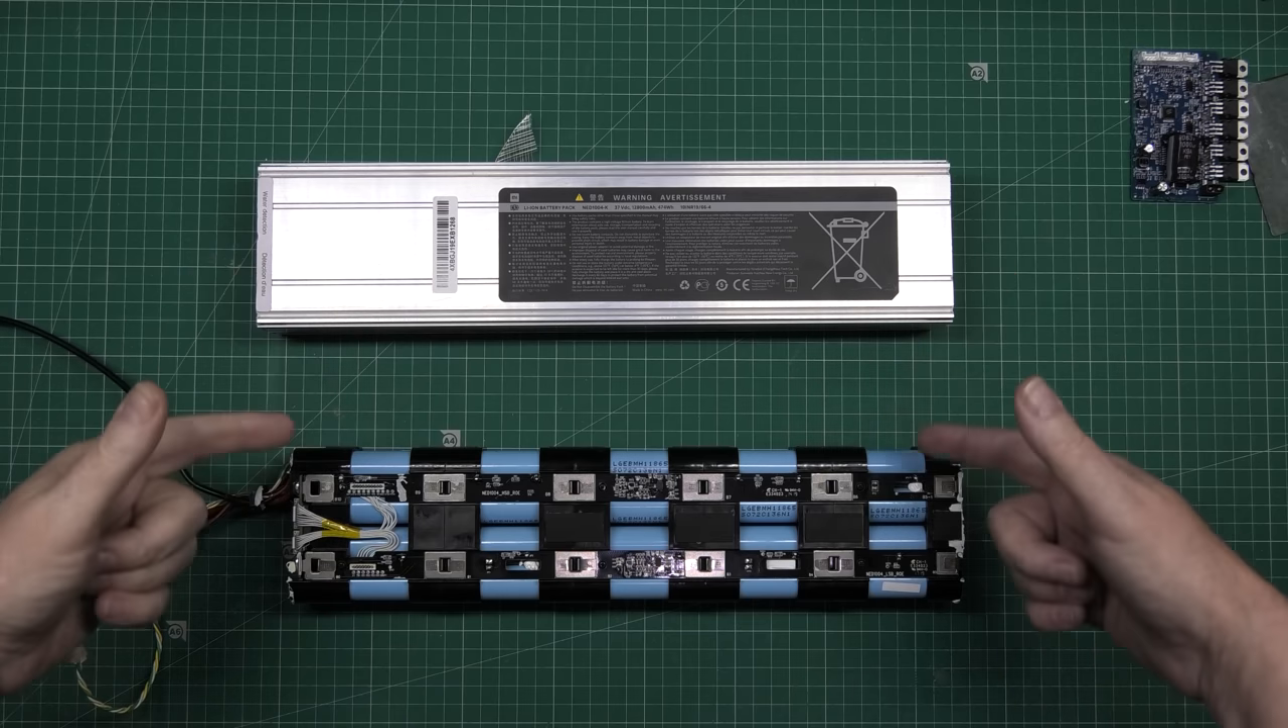This is the battery that's been stripped down as you can see because there's the case there's the battery.